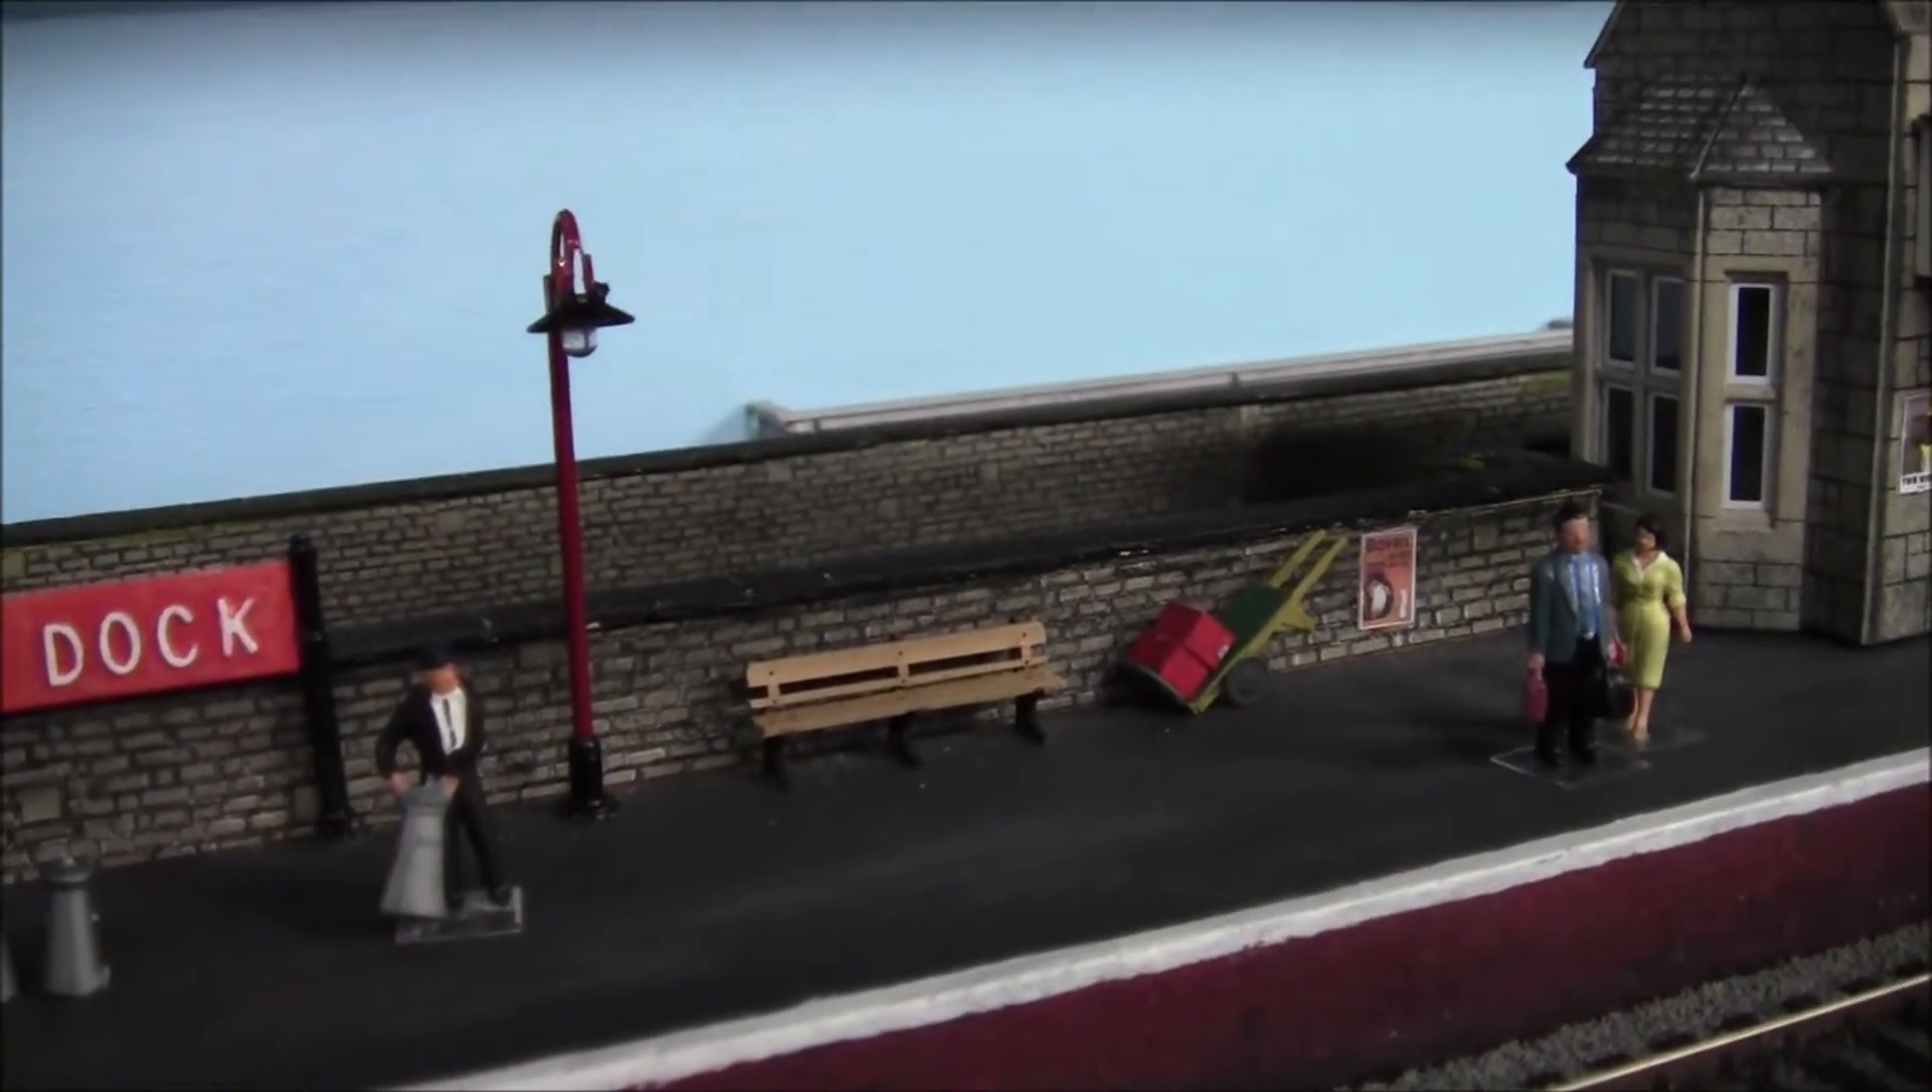Now there's been something missing at Tyne Dock for quite a while now, but now that the back end's done, or the back scene's done, I have now installed the lamp posts.